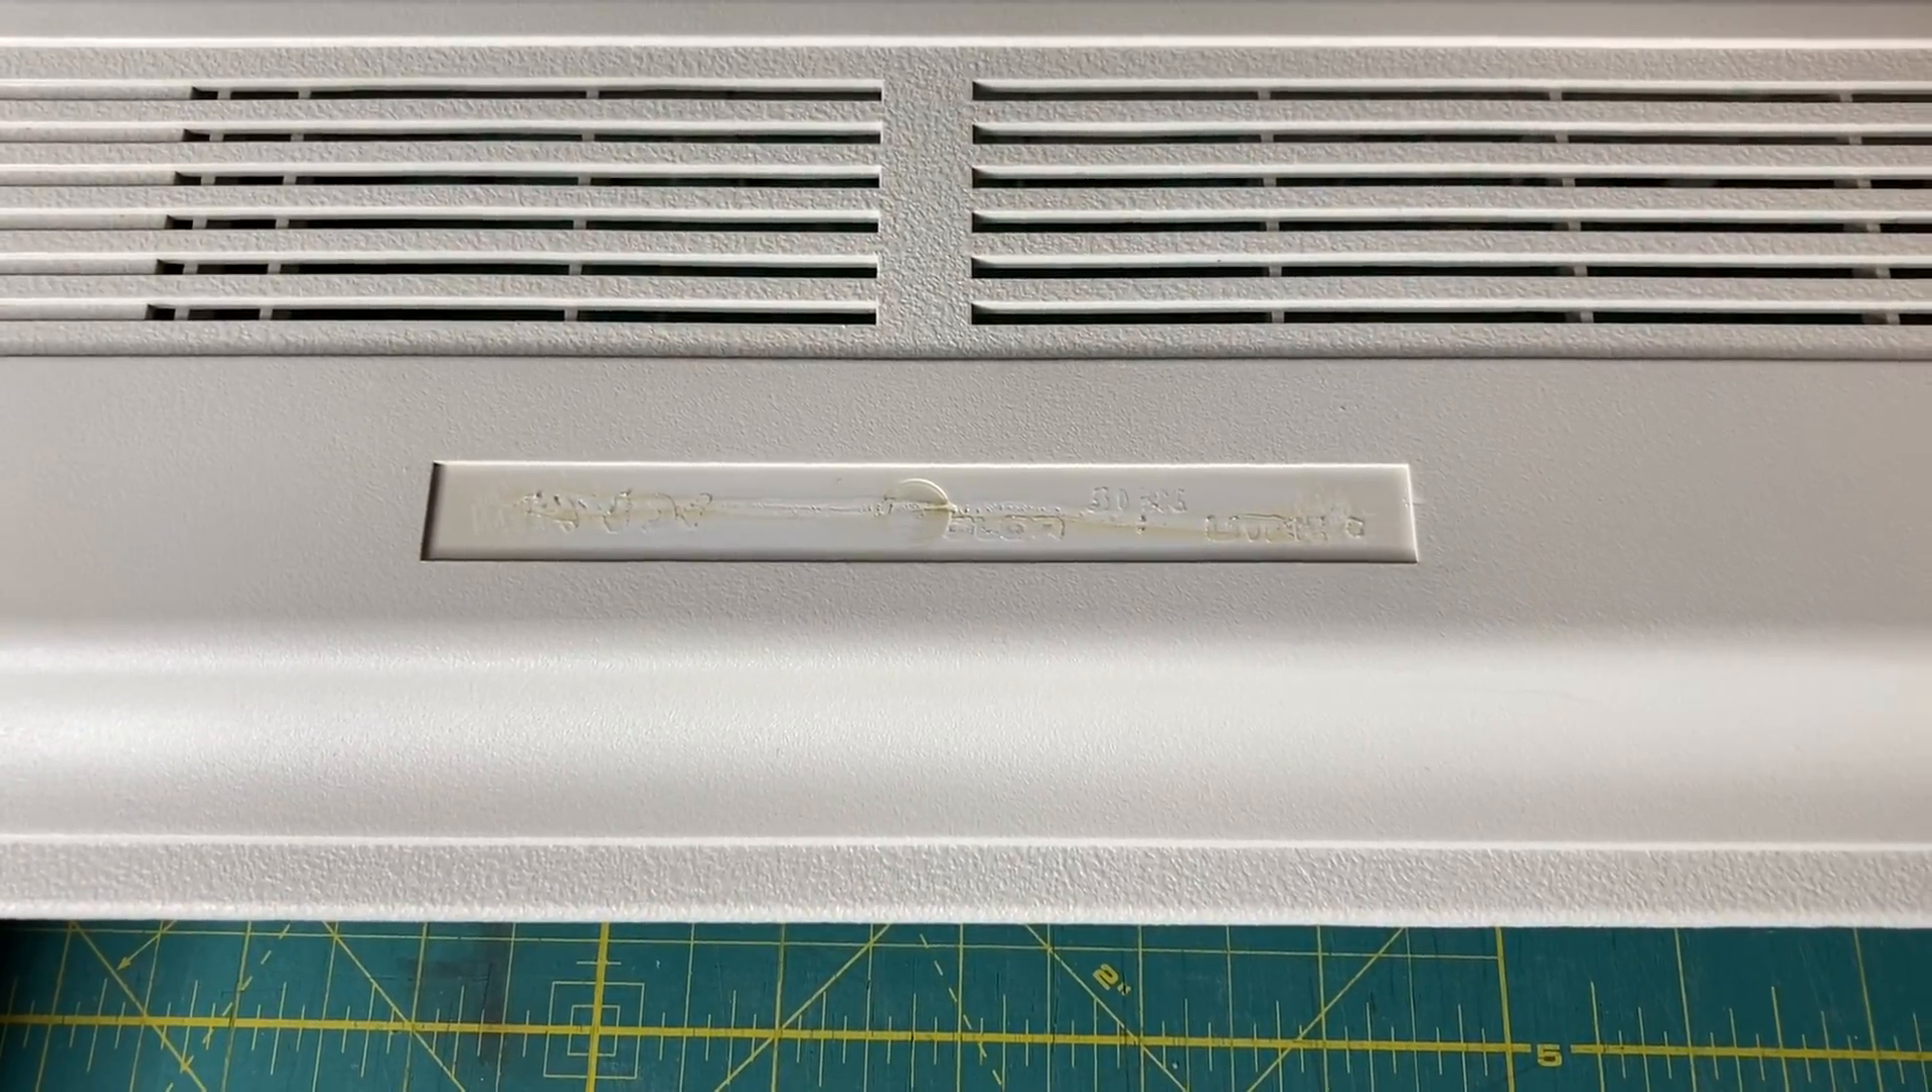Just as I thought the 512k badge came off pretty easy because it was only you know what a month old sticky versus the 30 plus year old on the original badge.